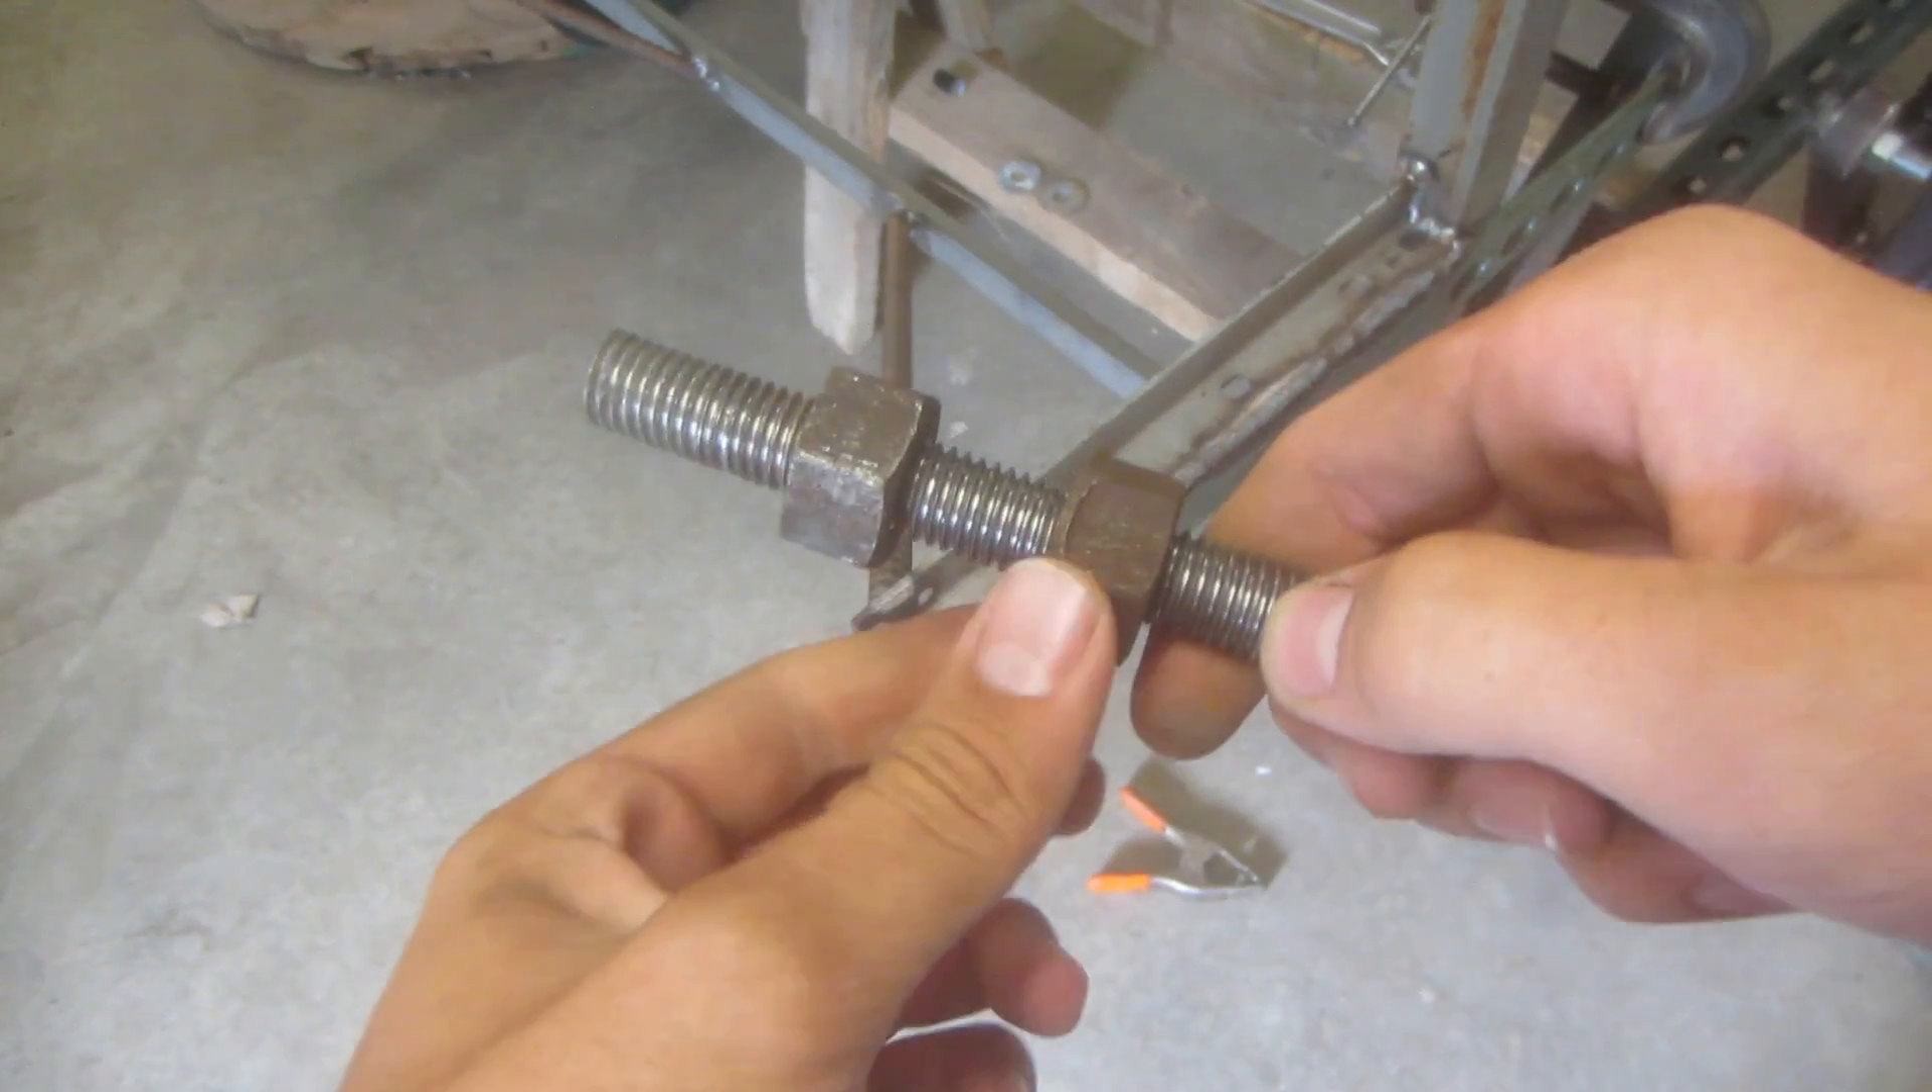So, how this goes together then, I've got this piece of all thread right here, 5 eighths of an inch. We've got these two nuts on there.